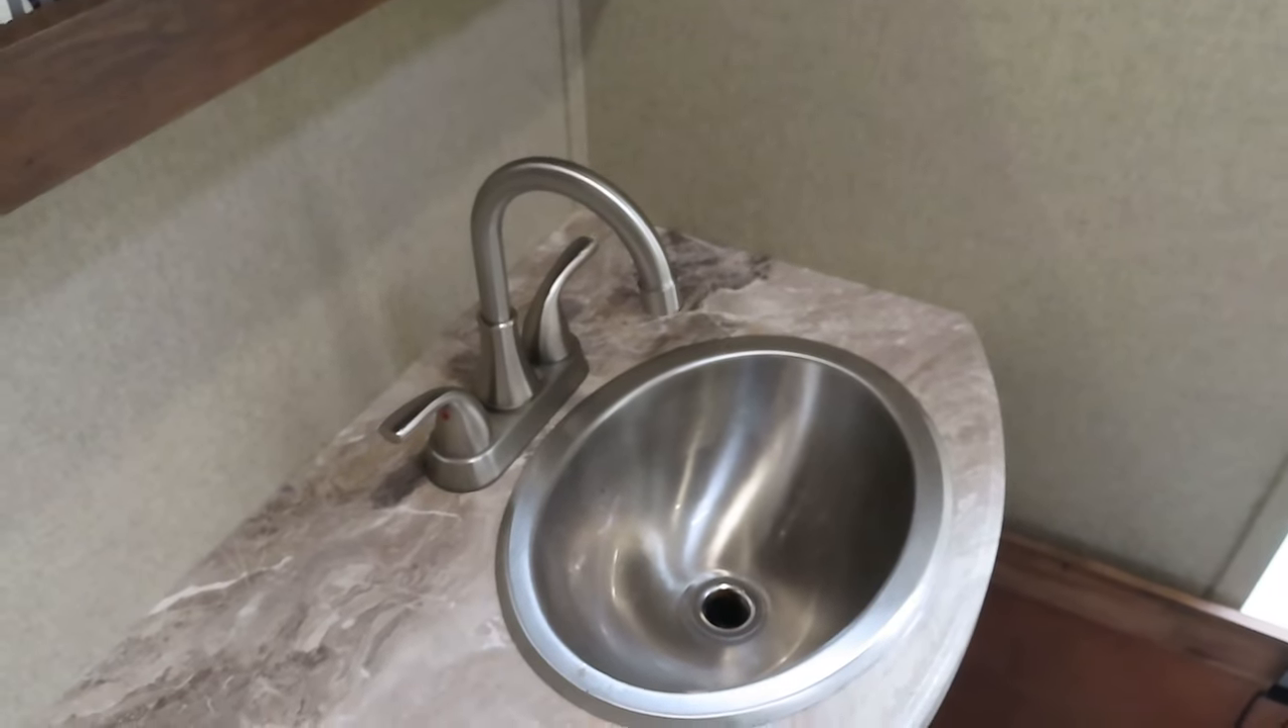So there it is a real faucet installed on a small sink but at least it's operational now.